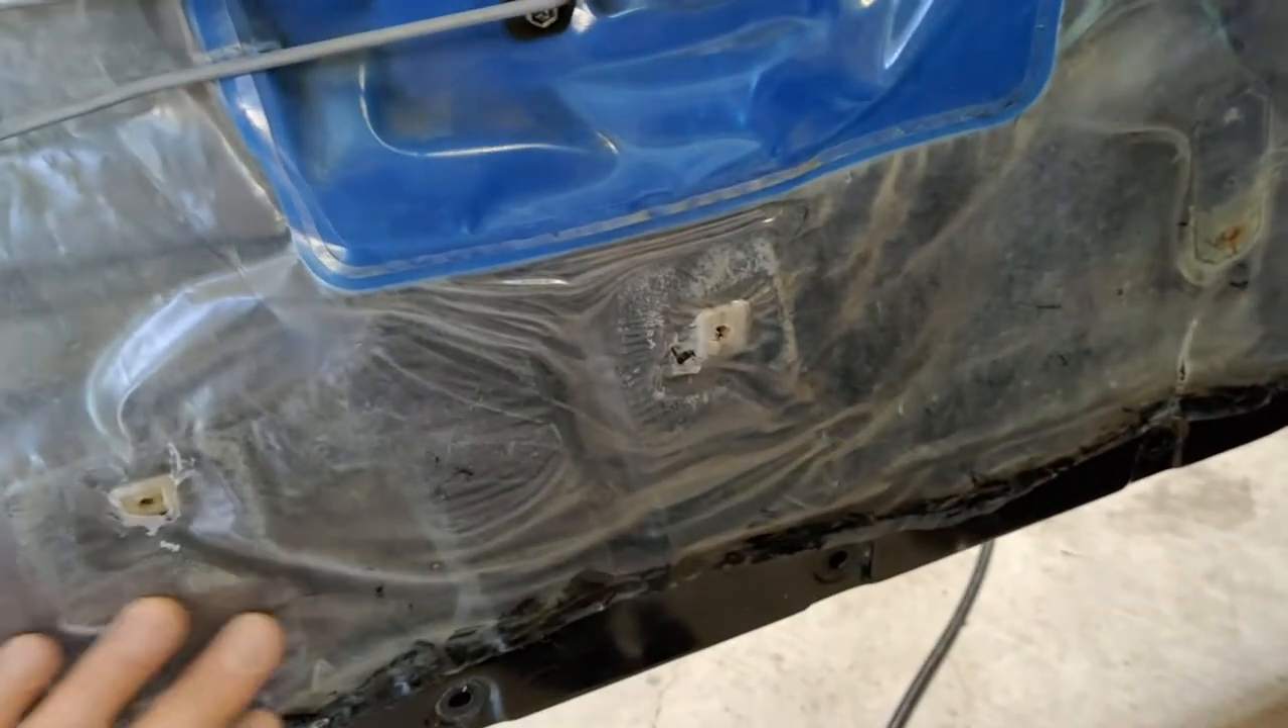So we've exposed our little vapor barrier.